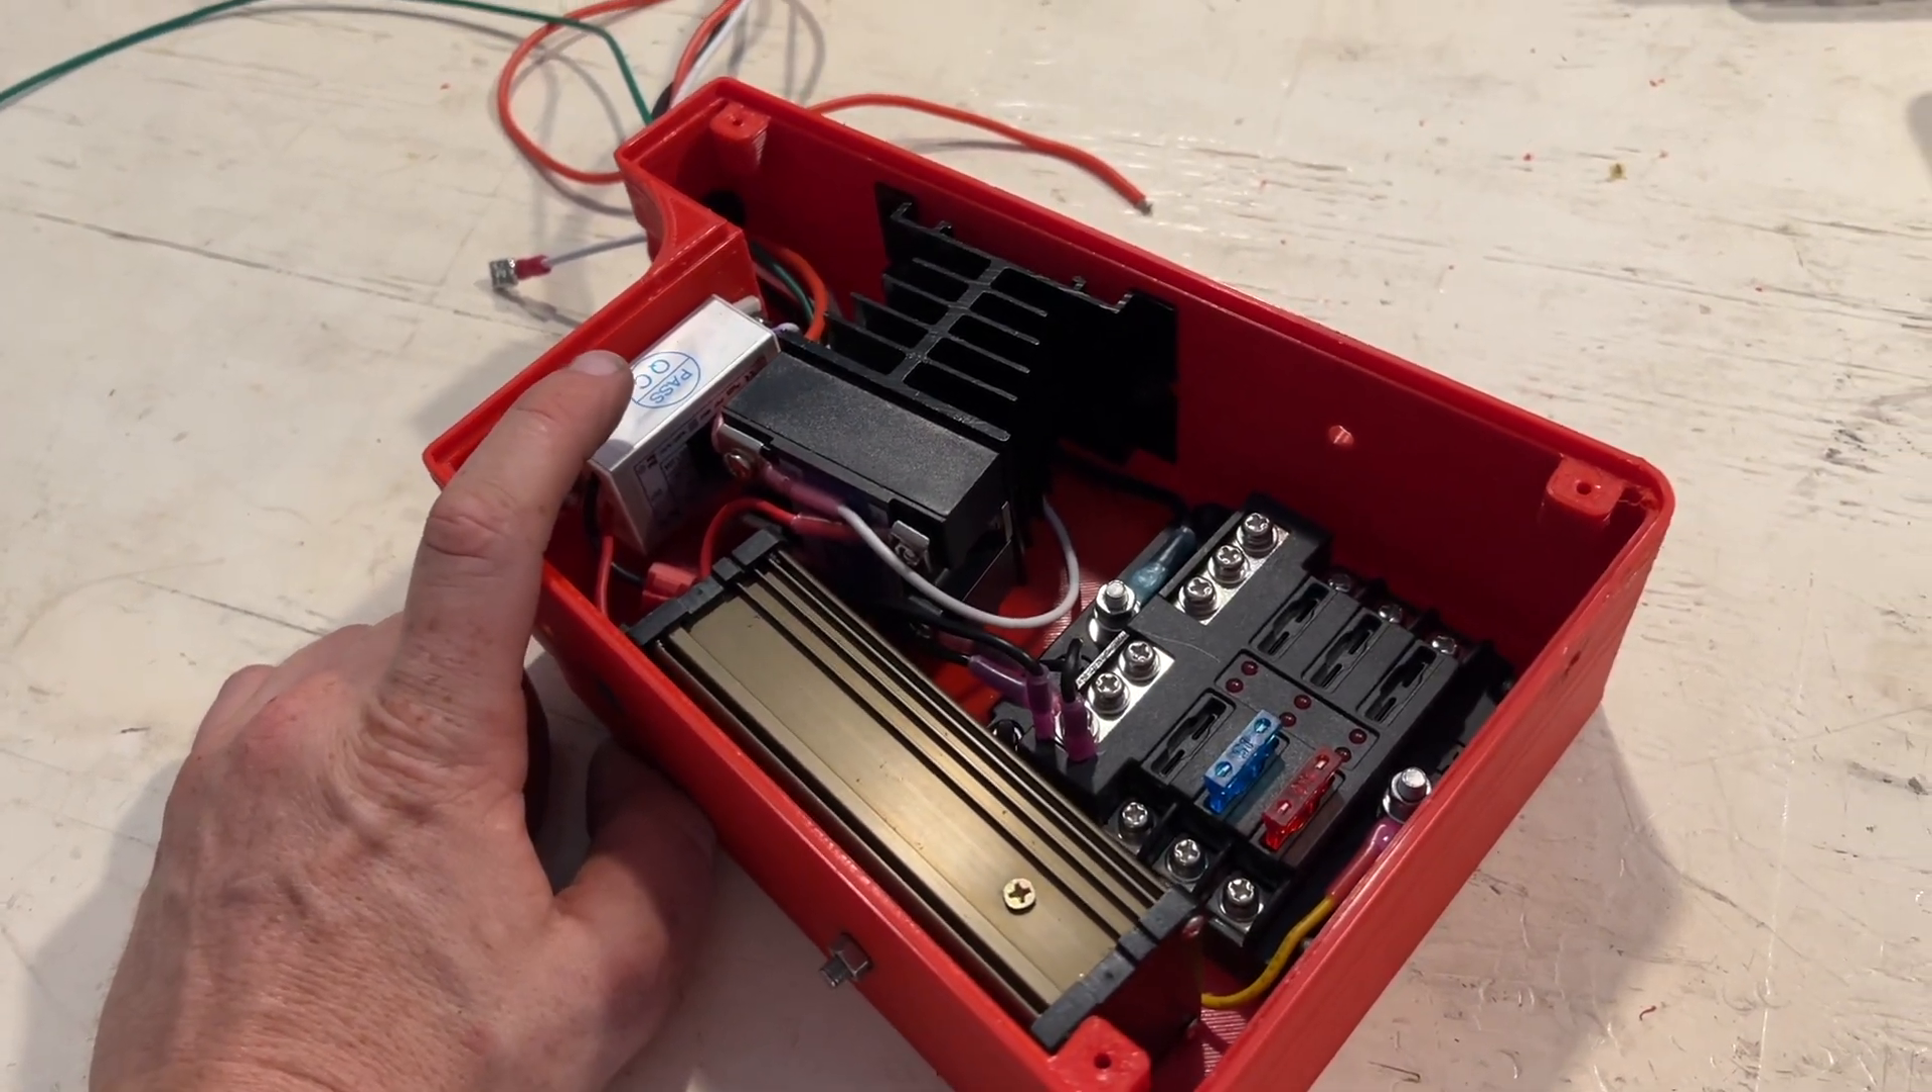And here is the box with all of the components placed inside.